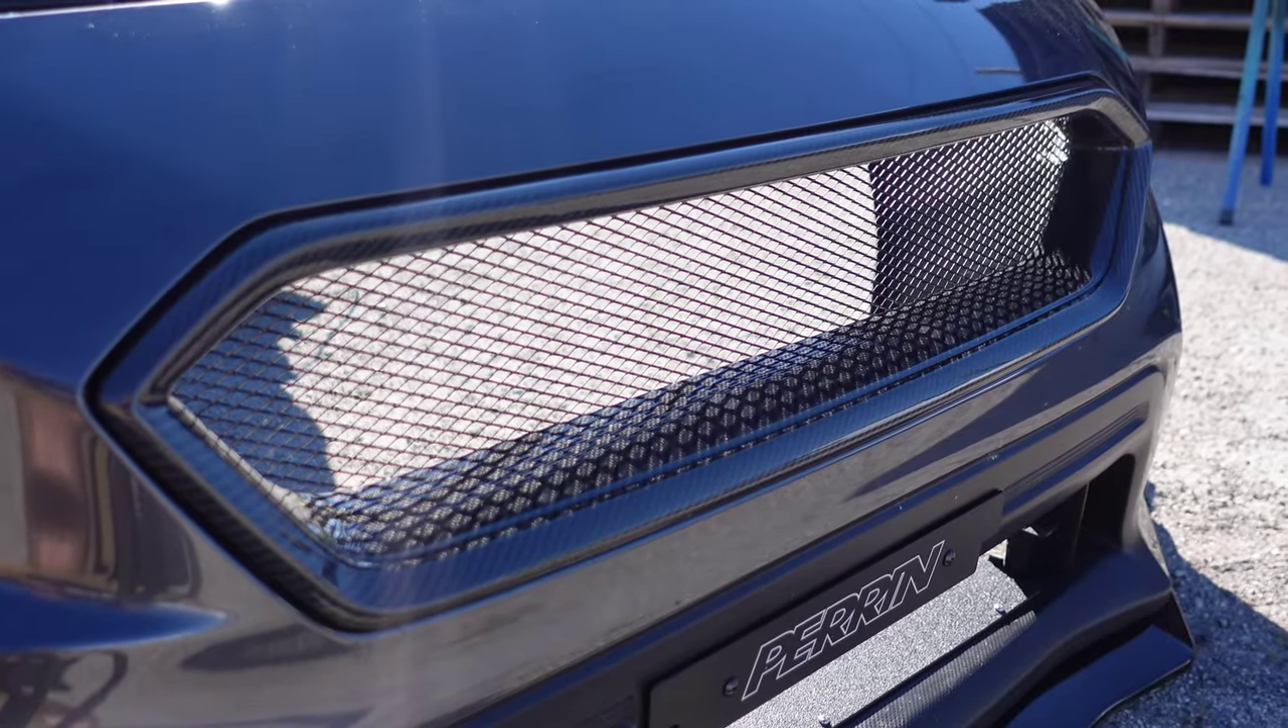All right, guys, we have gone ahead and got that grille installed. I do just want to reiterate, just be very careful when you're installing this.